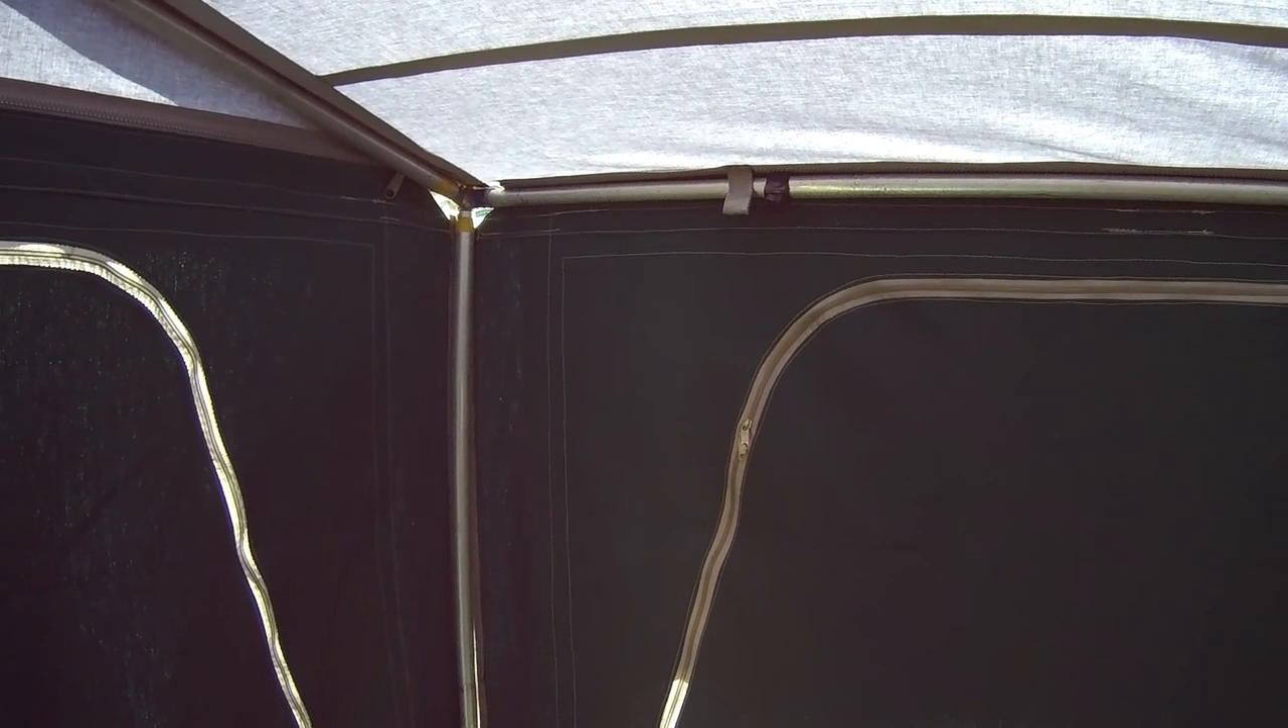All right, we've now put the roof poles in.